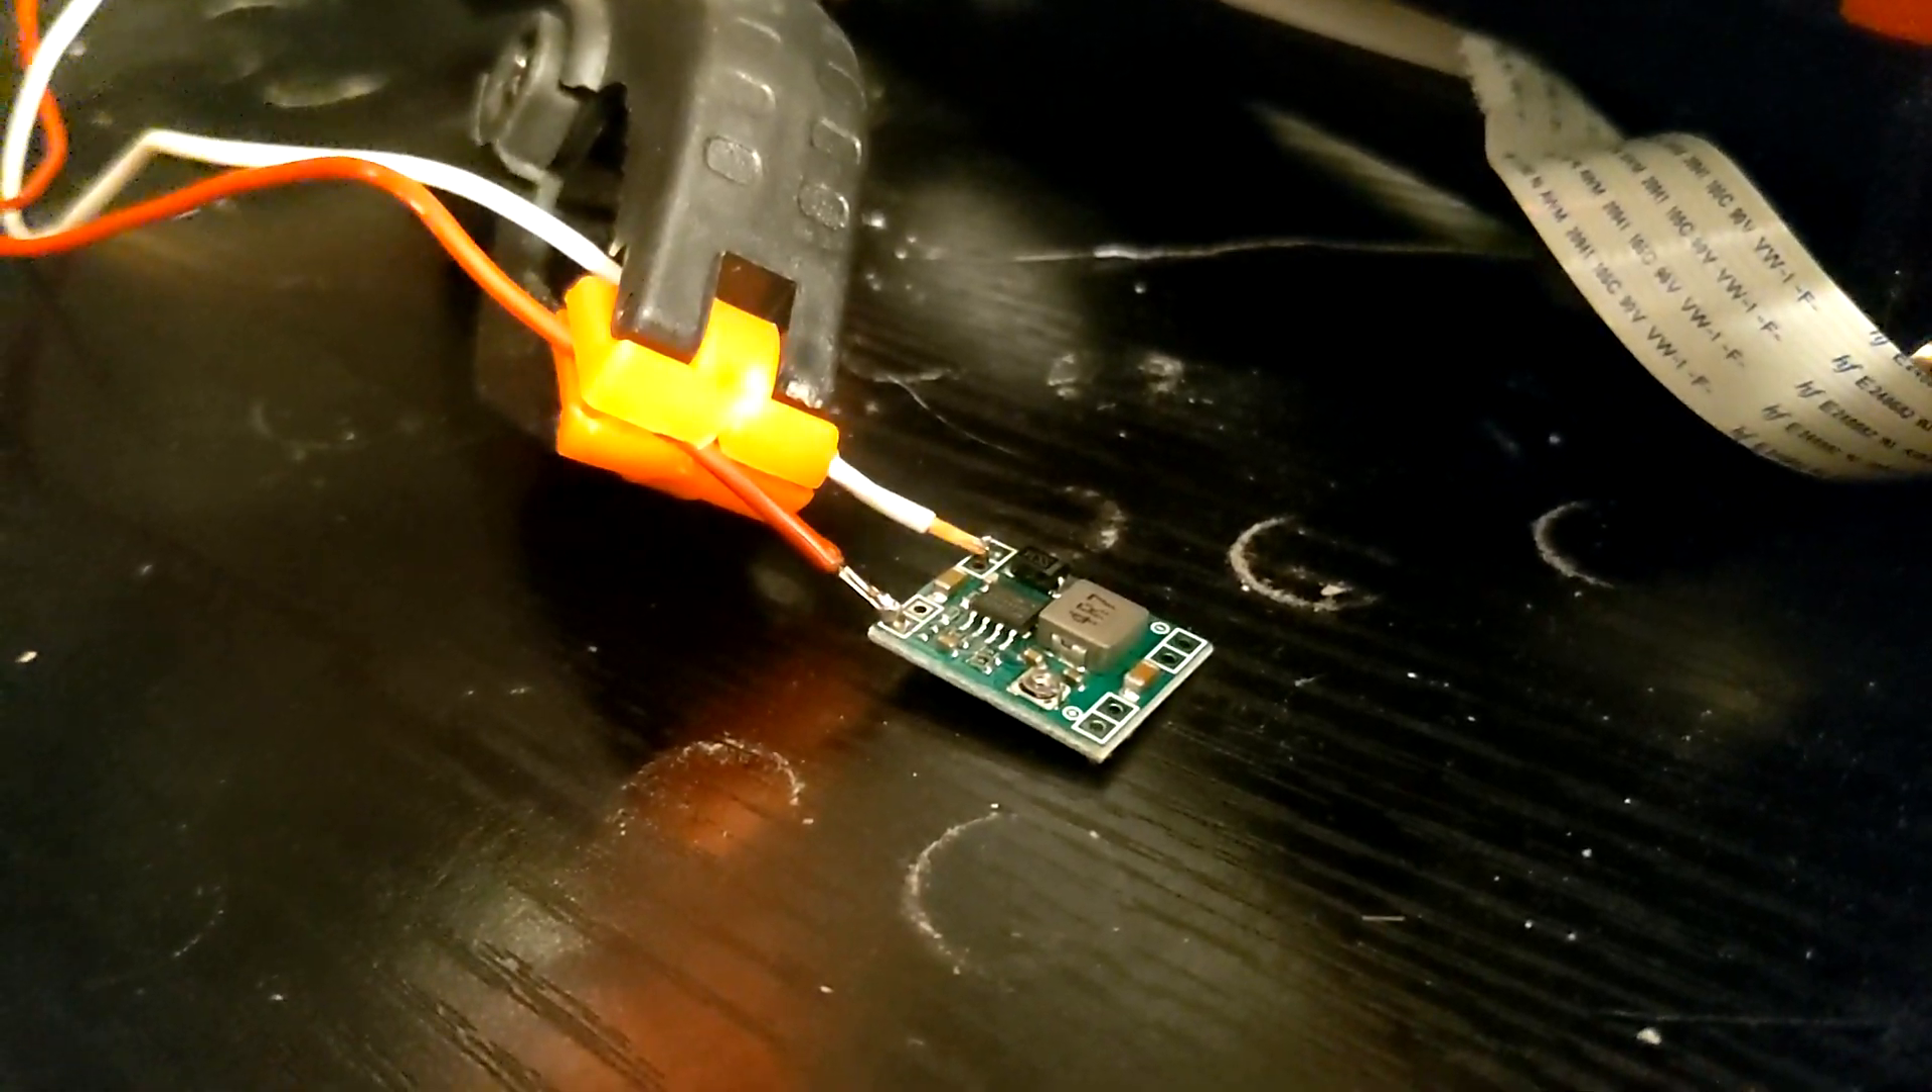Okay, so I've now soldered the wires to the board.